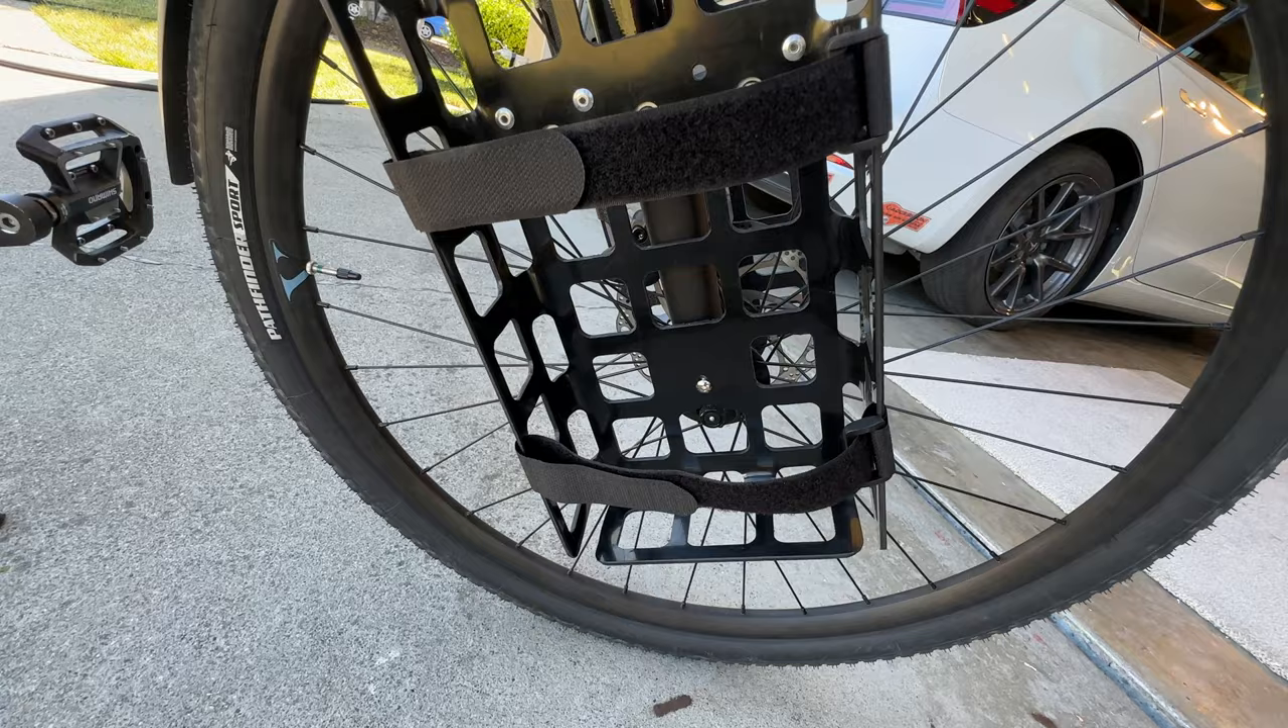Here's everything installed on the bike finally.